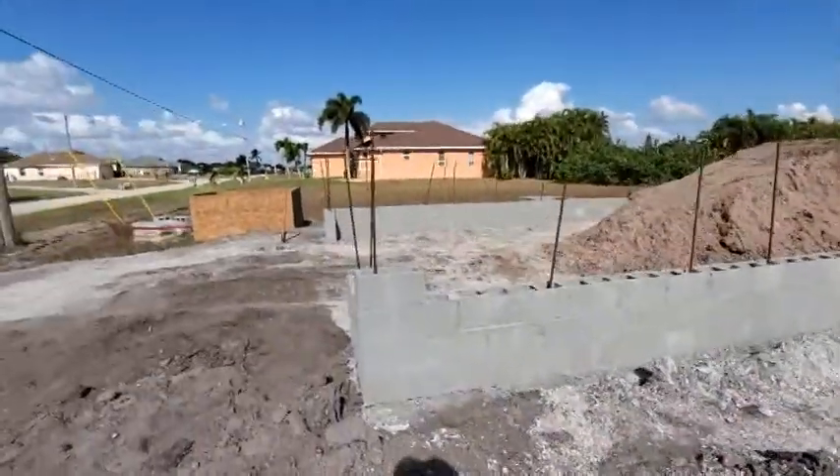And now it looks as if the stem wall is in.